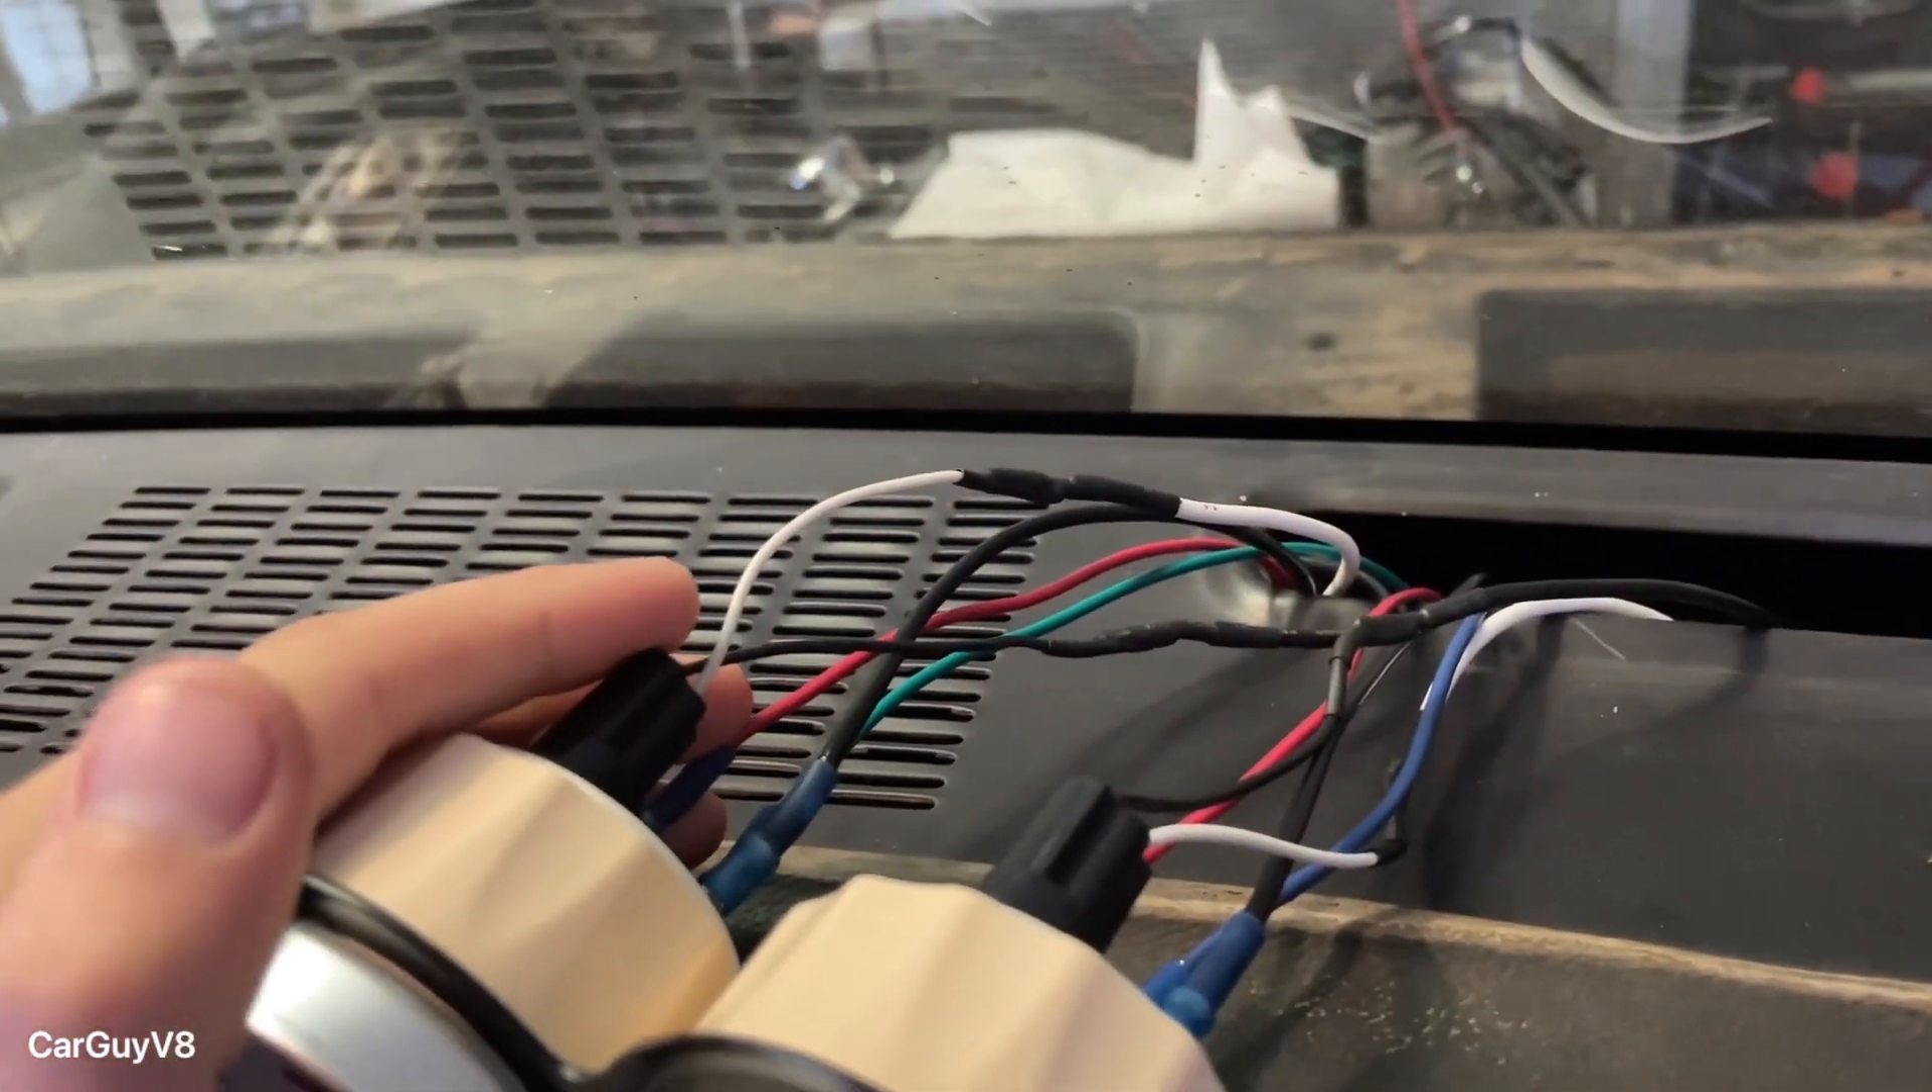And as you can see I haven't put wiring loom around the wiring yet so you can kind of see what's going on.